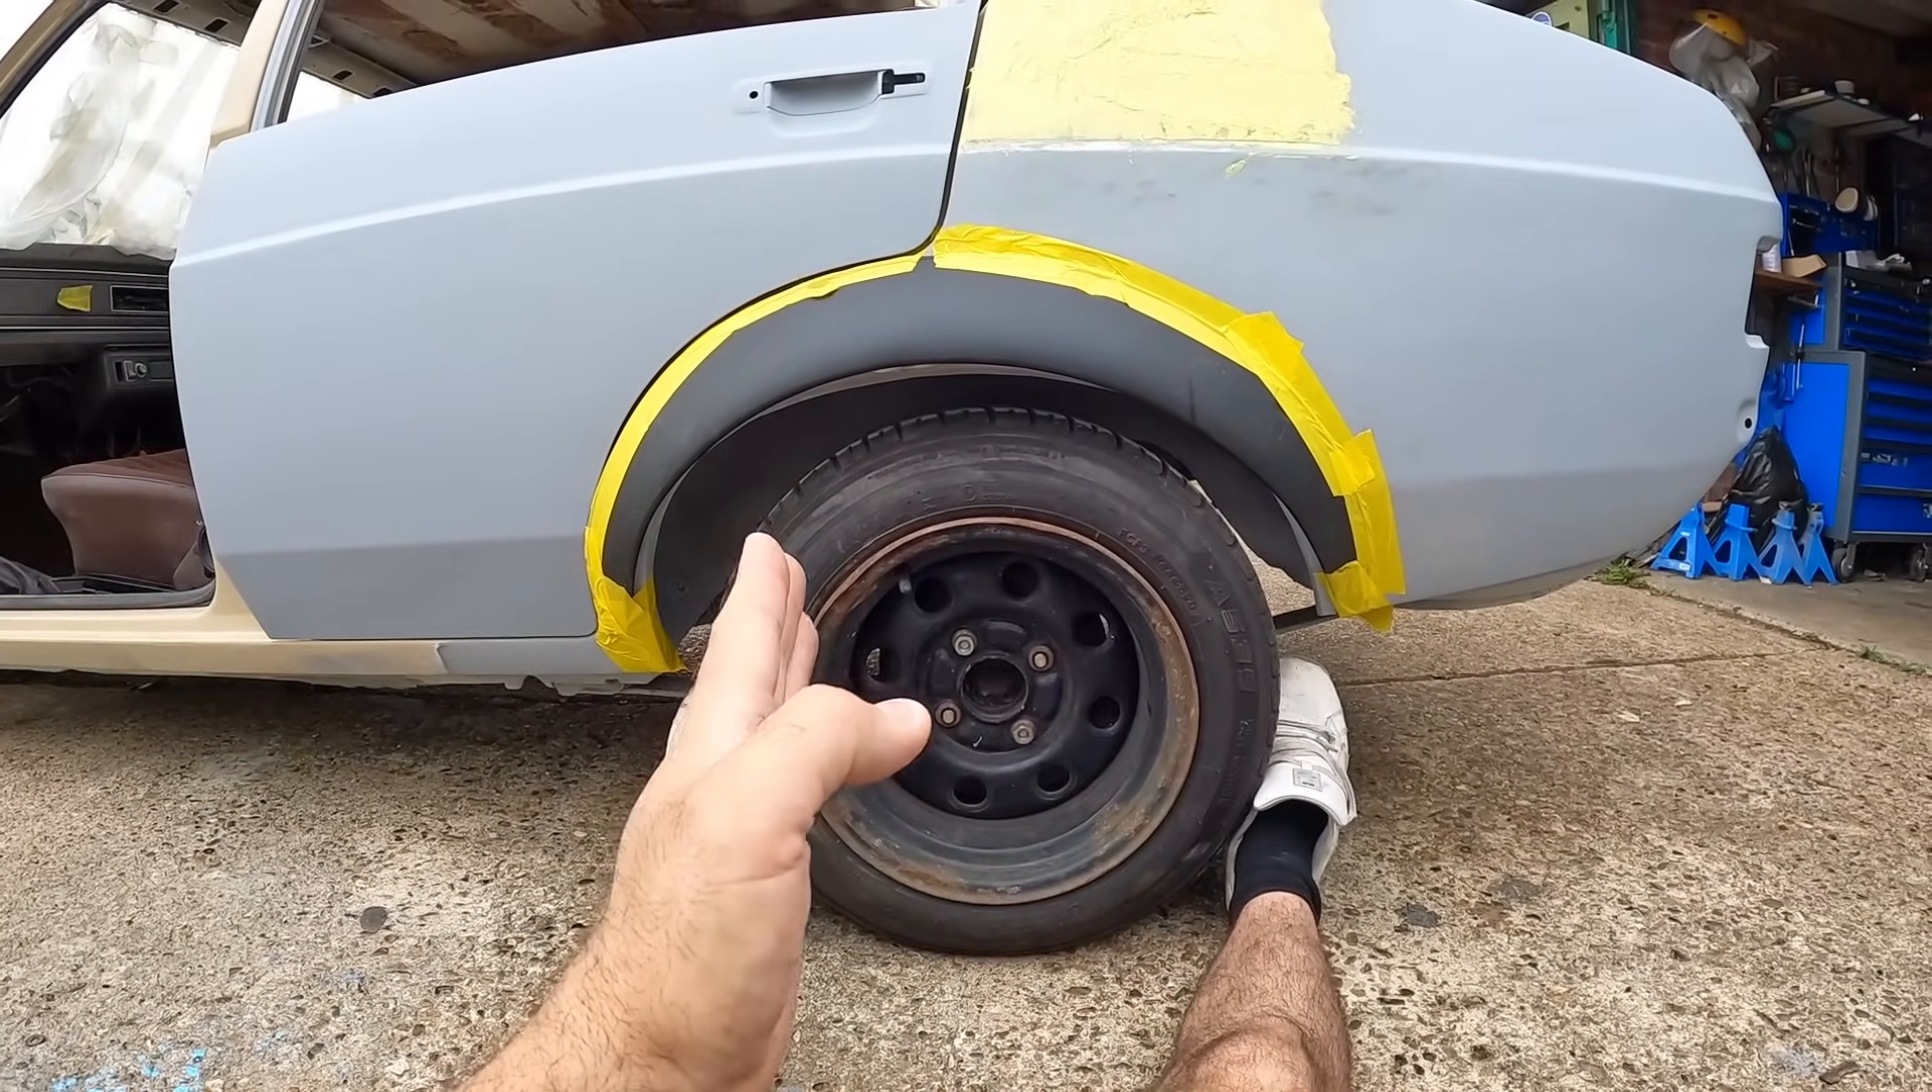So if you look at this arch, it really does look like the wheel is too far back in the arch.